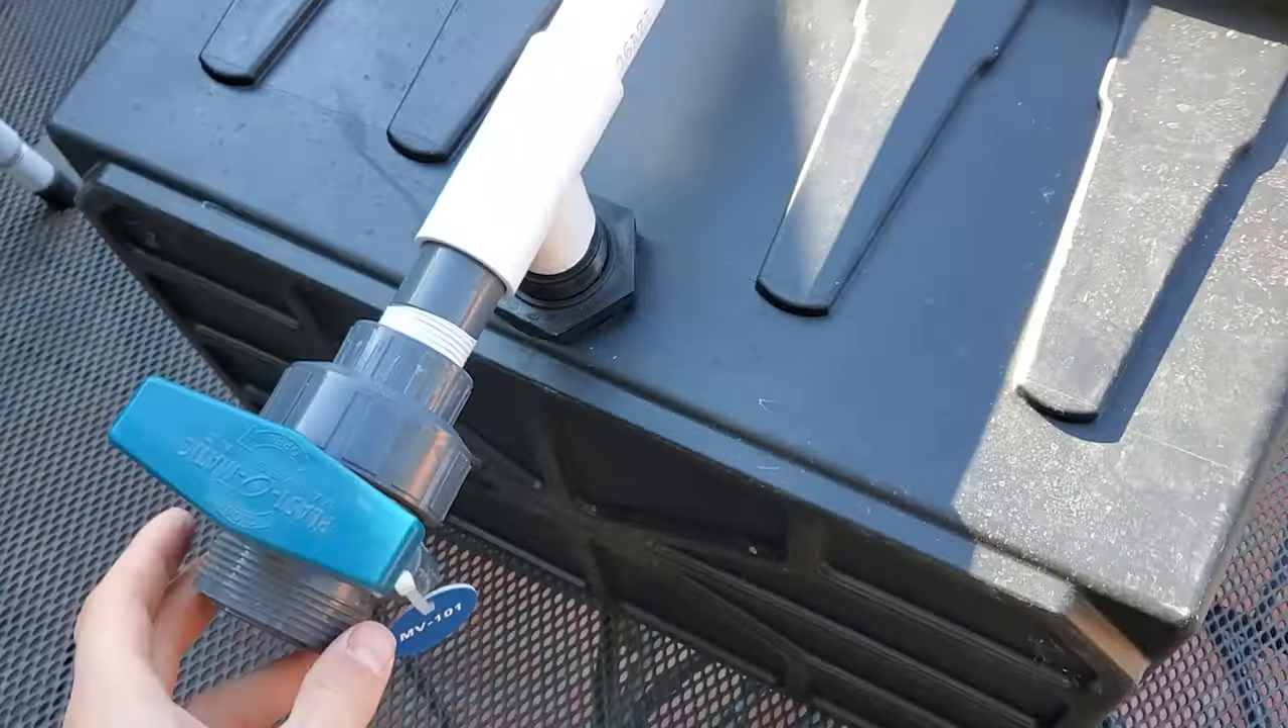So here we have the intake all set up. Got that valve at the bottom.